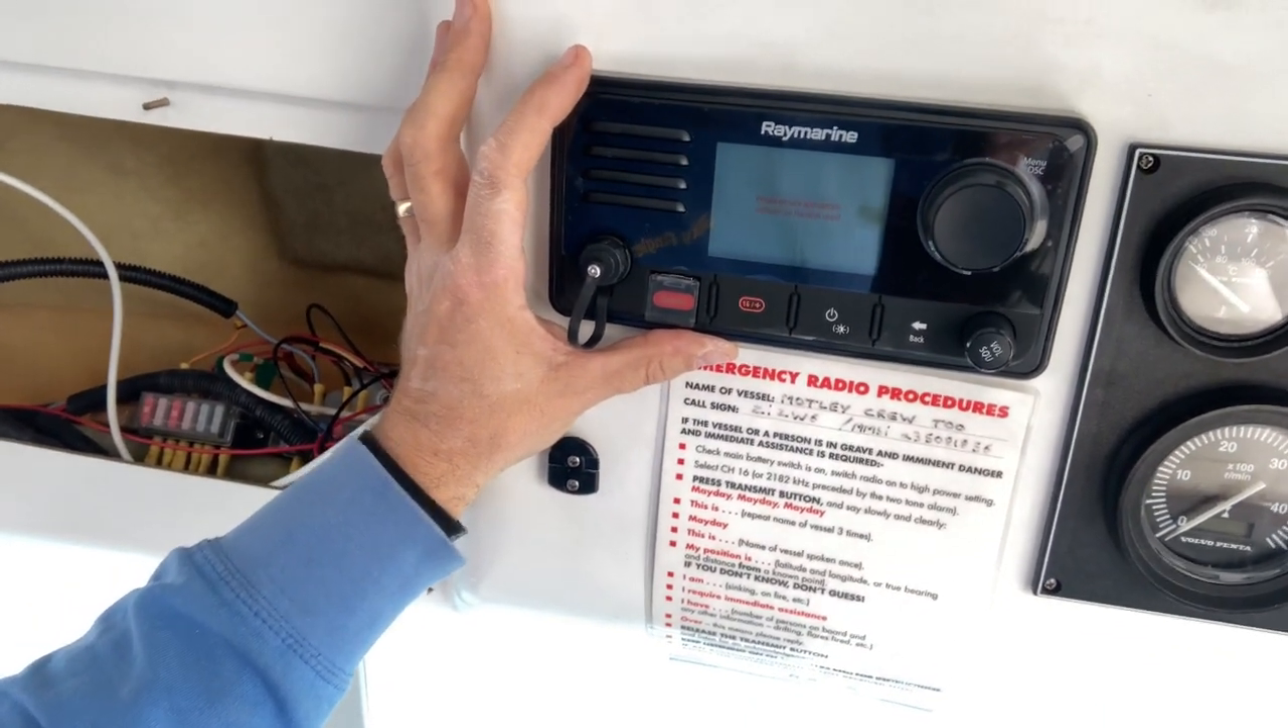So the radio is now fitted in. Just a little bit of modification to get it in there, as I discussed.